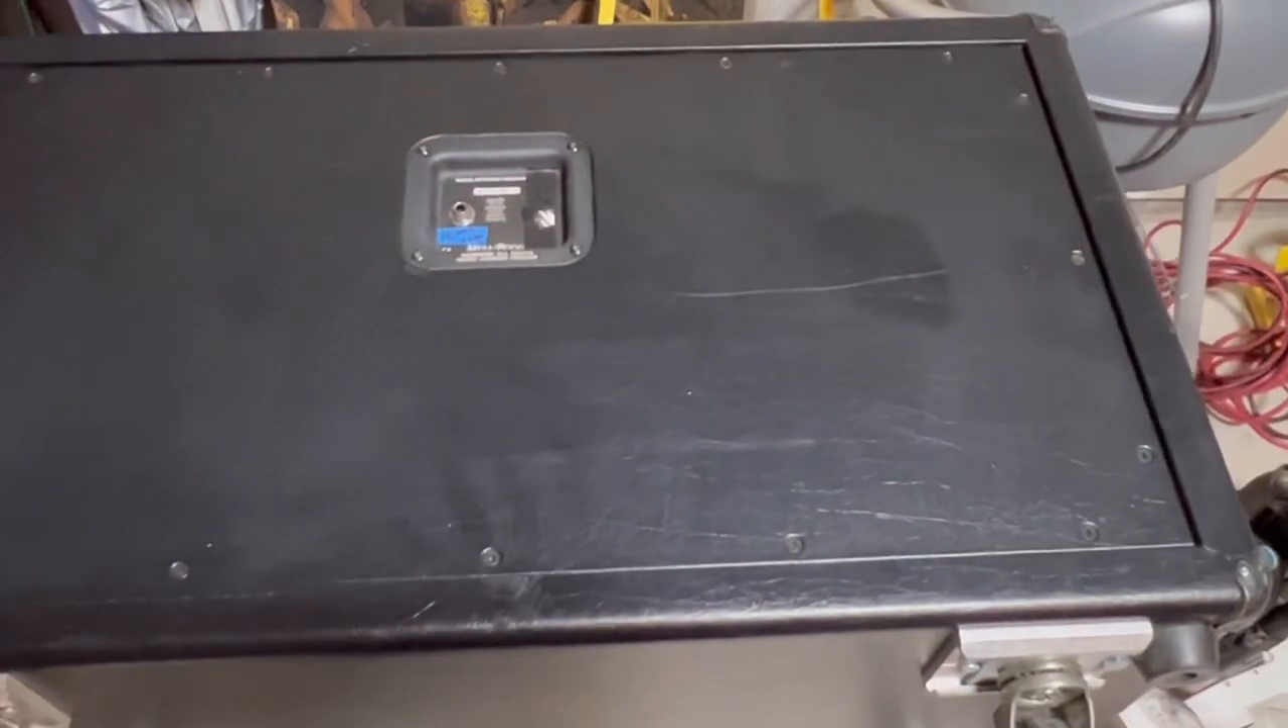All right got it all screwed back together and here's your final product the jack plate.